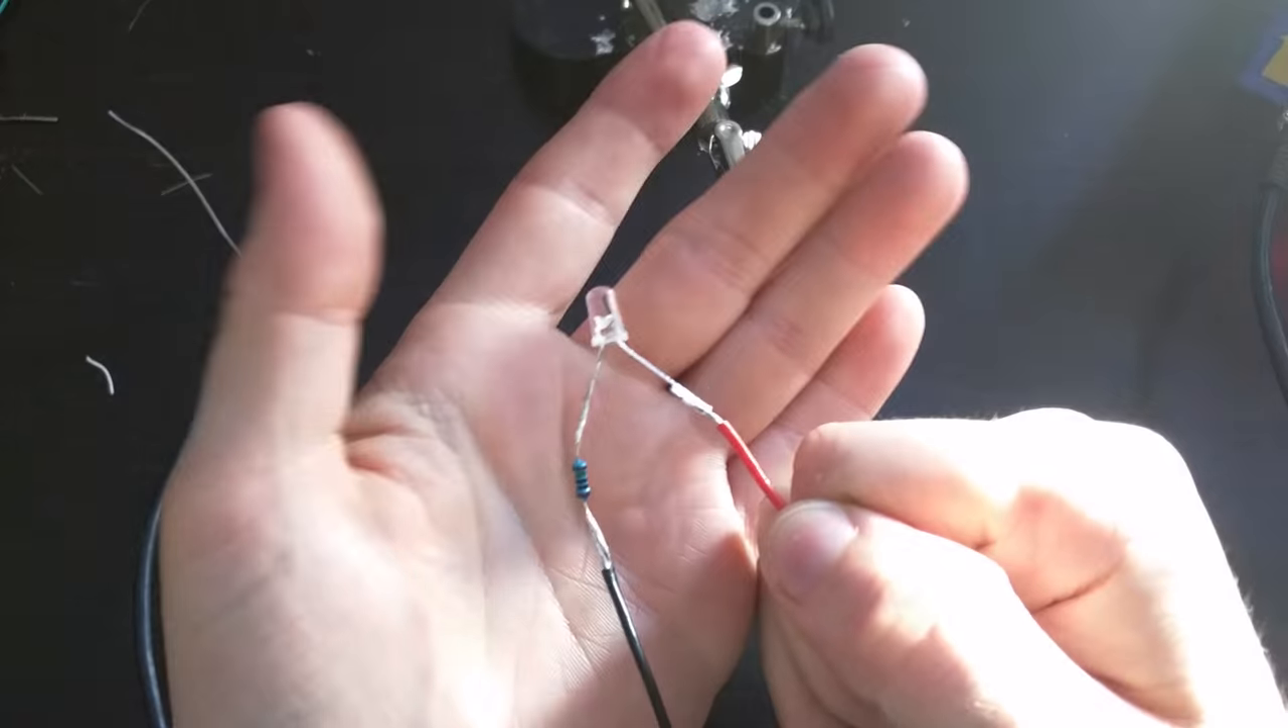That's our LED now, soldered together.